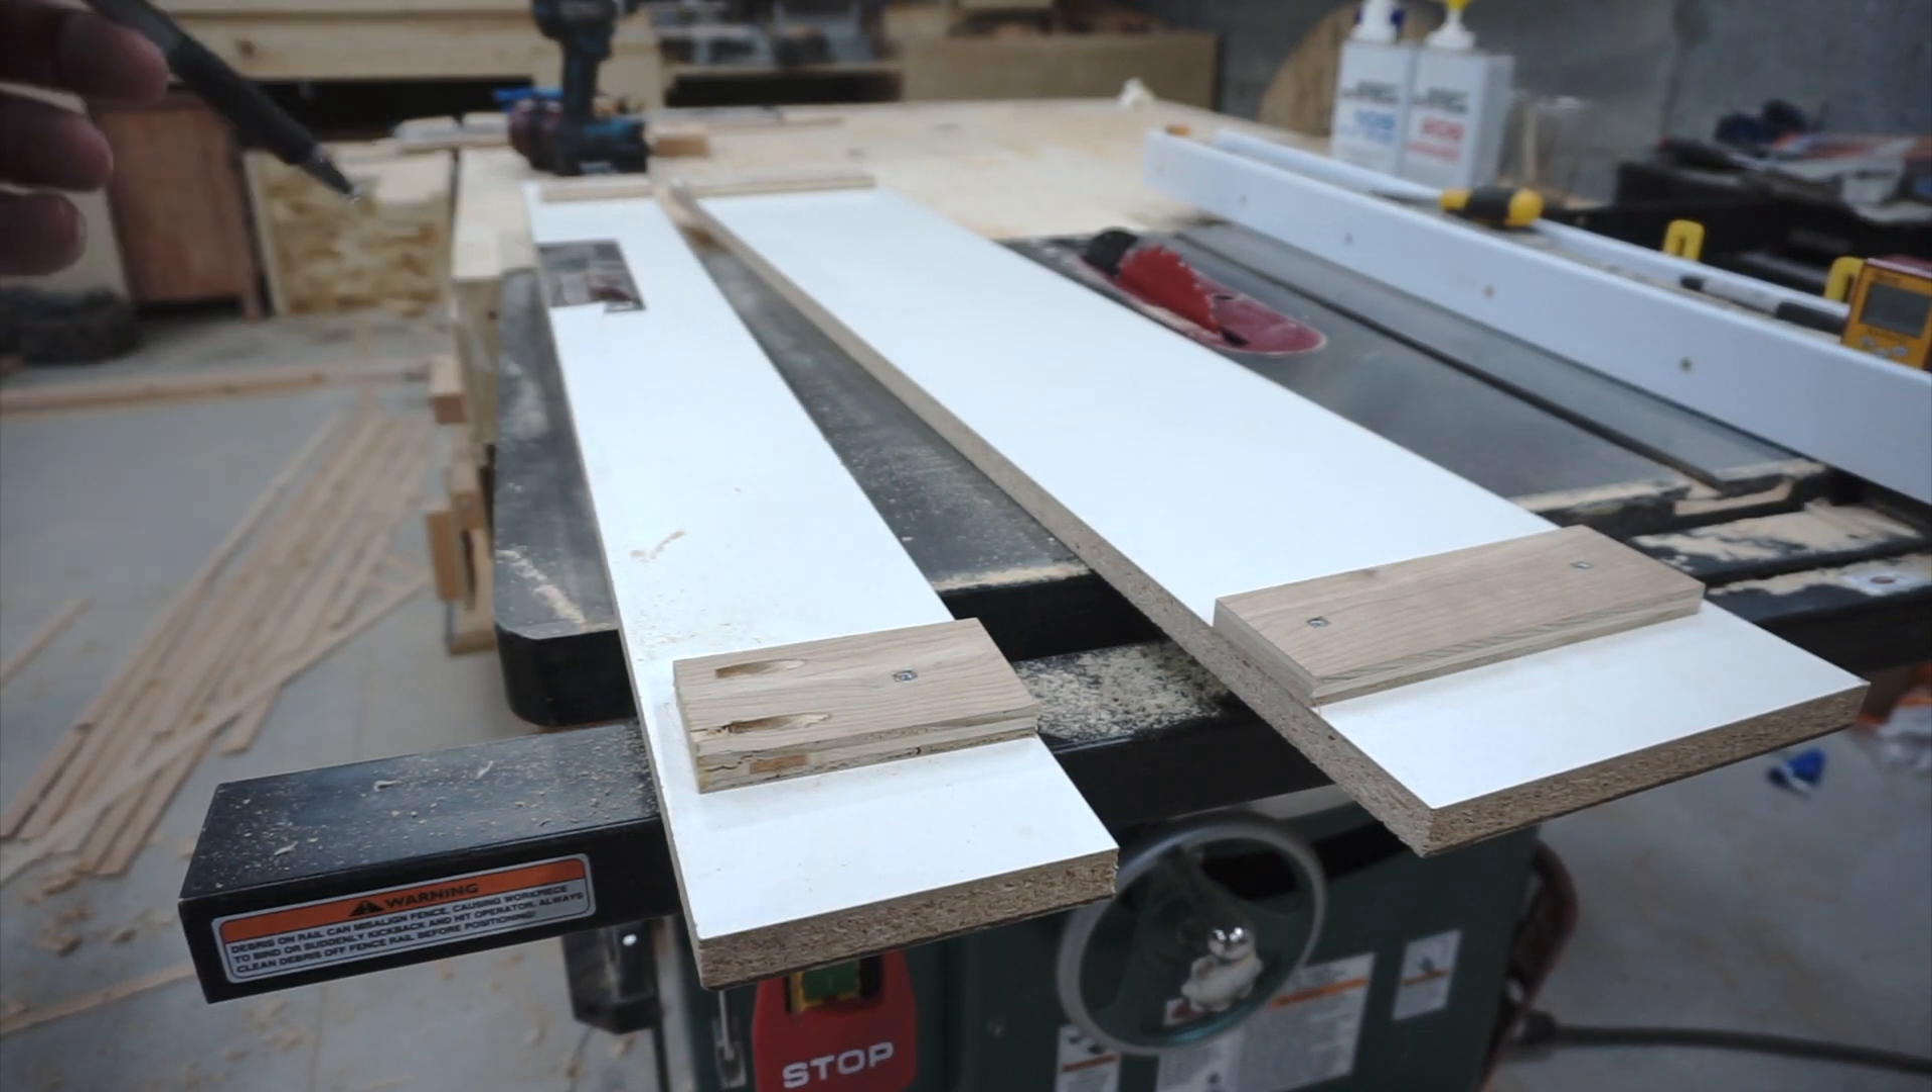Um i've got these pieces of wood screwed on here to act as a stop so it doesn't want to shift or slide around on me.